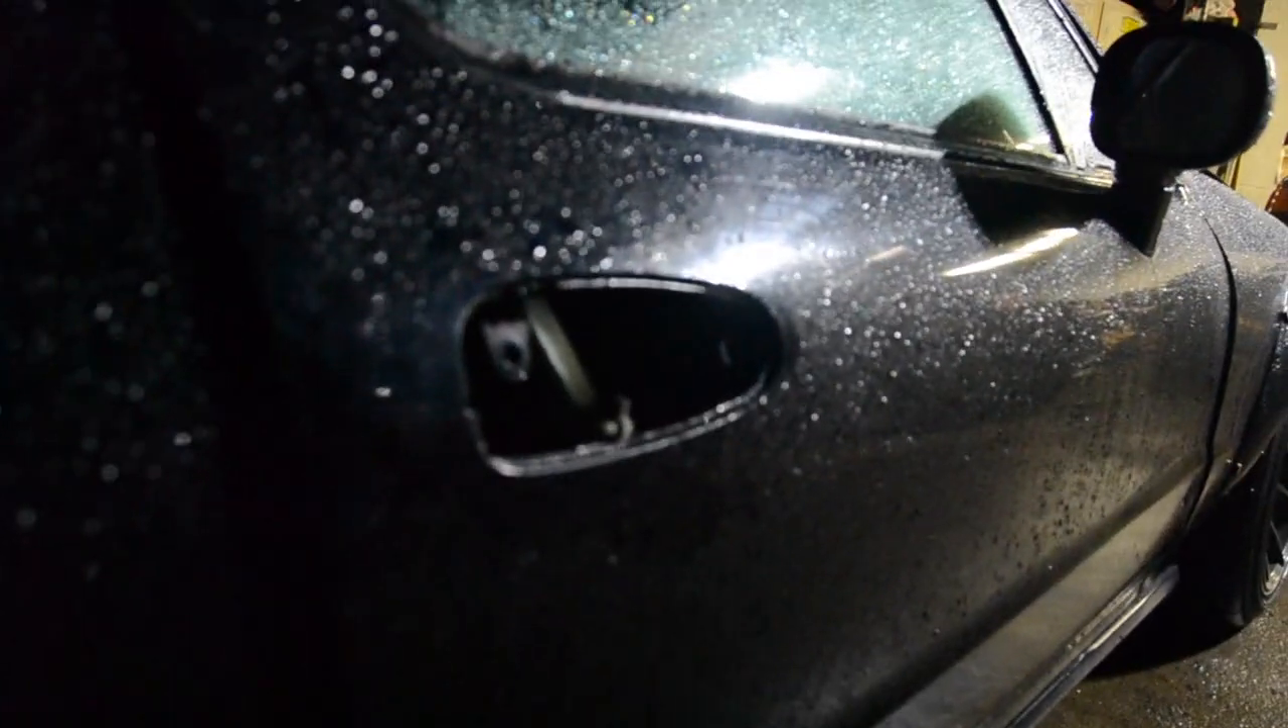Alright, so I got the door handle off.